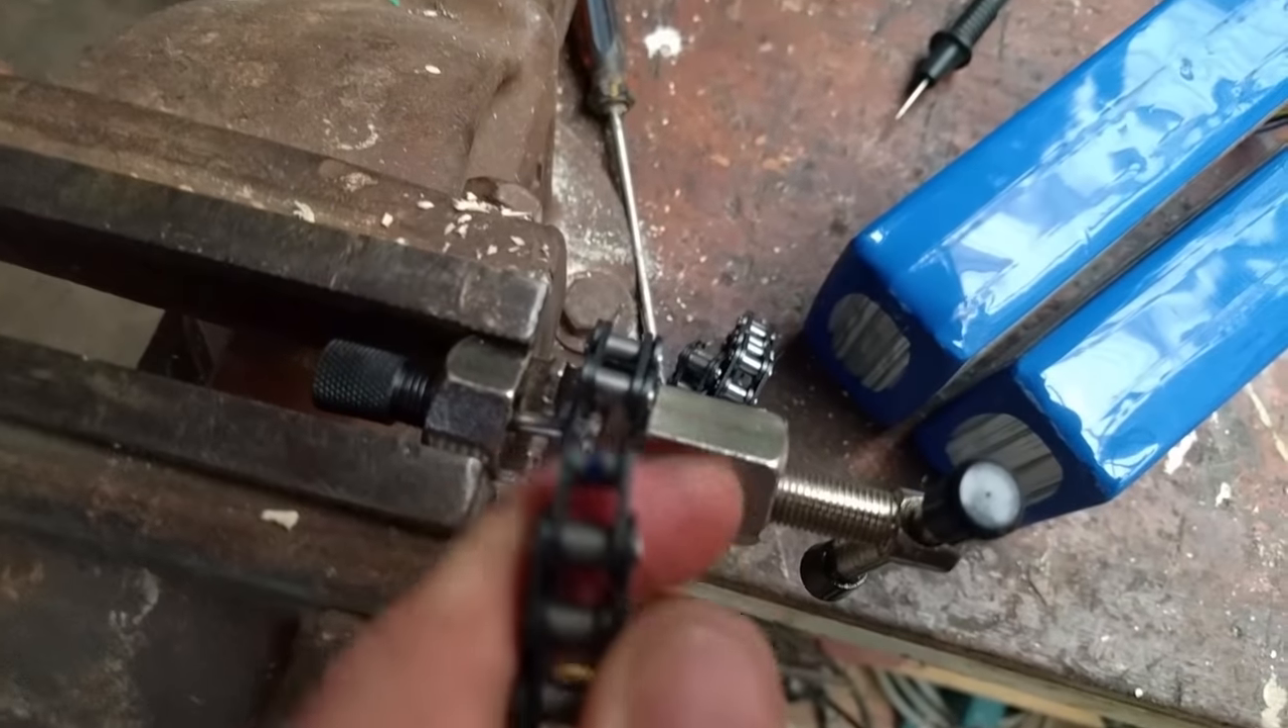Now we've got the chain in place in the tool.